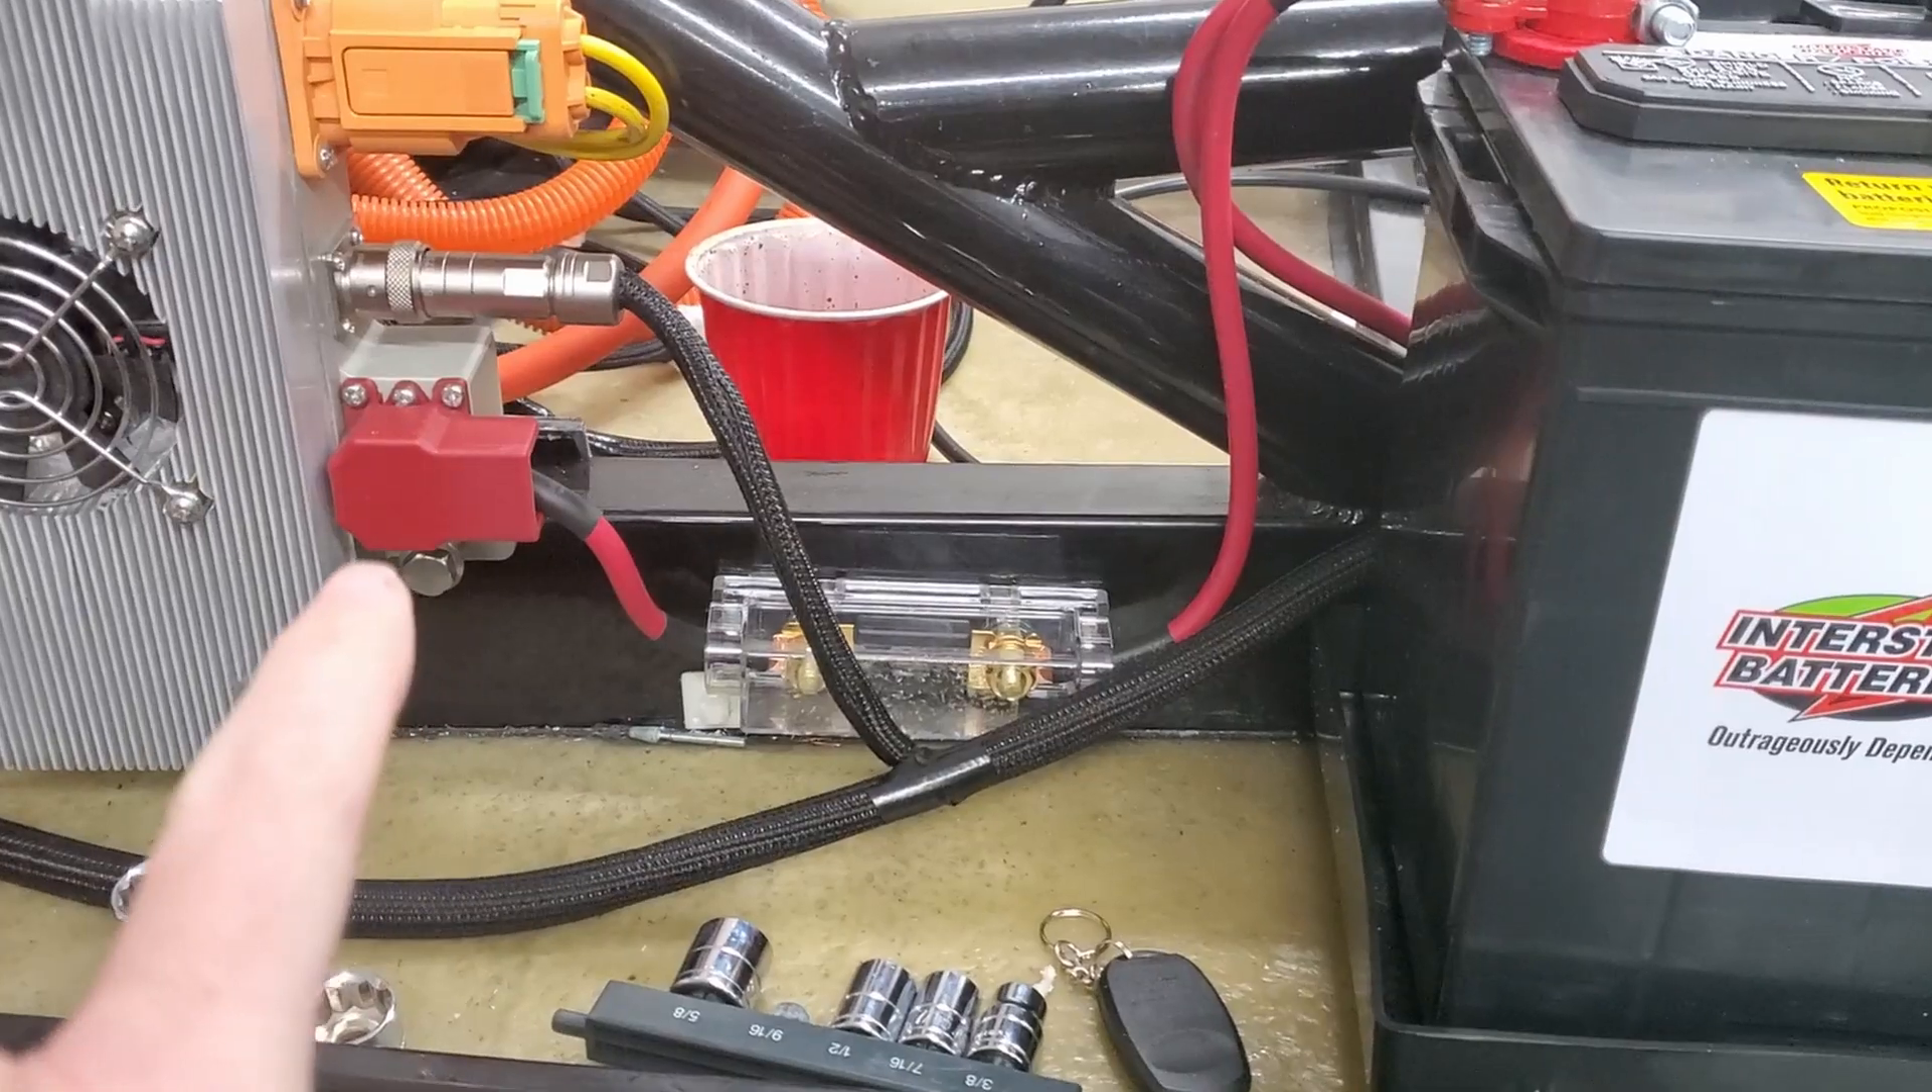All right I got the fuse in so positive sides done.